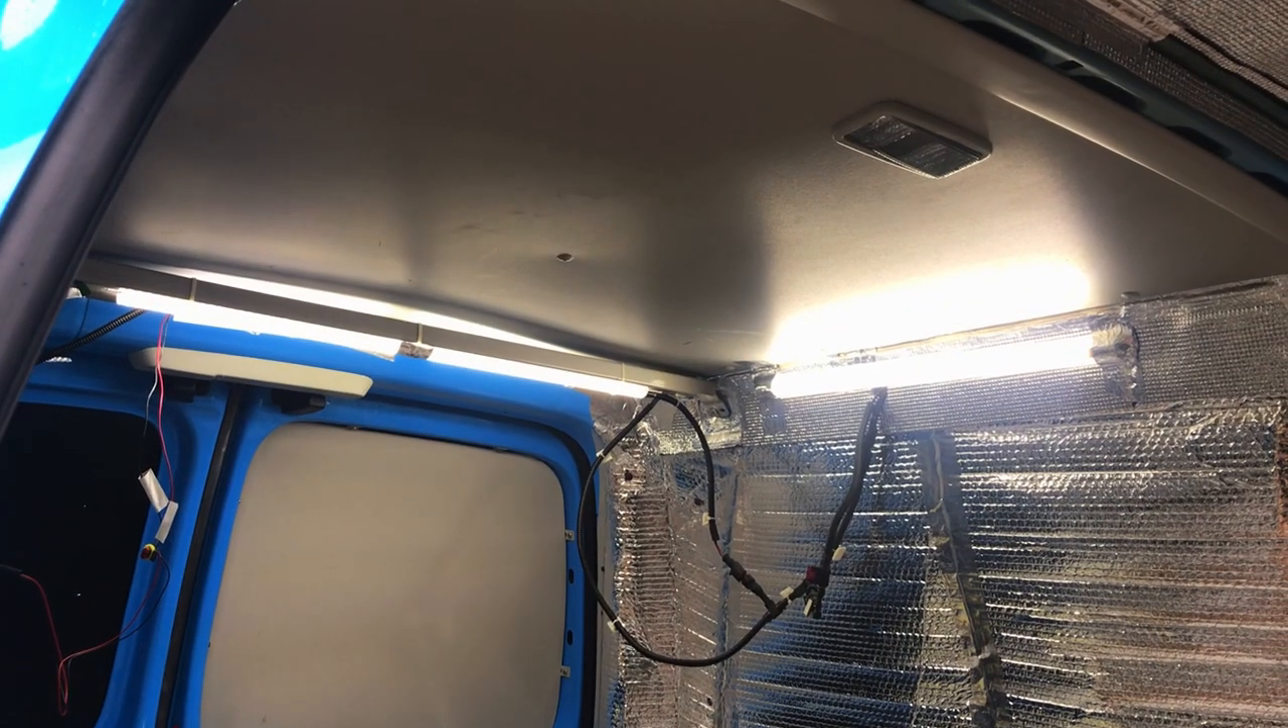We've got the lights back up now.